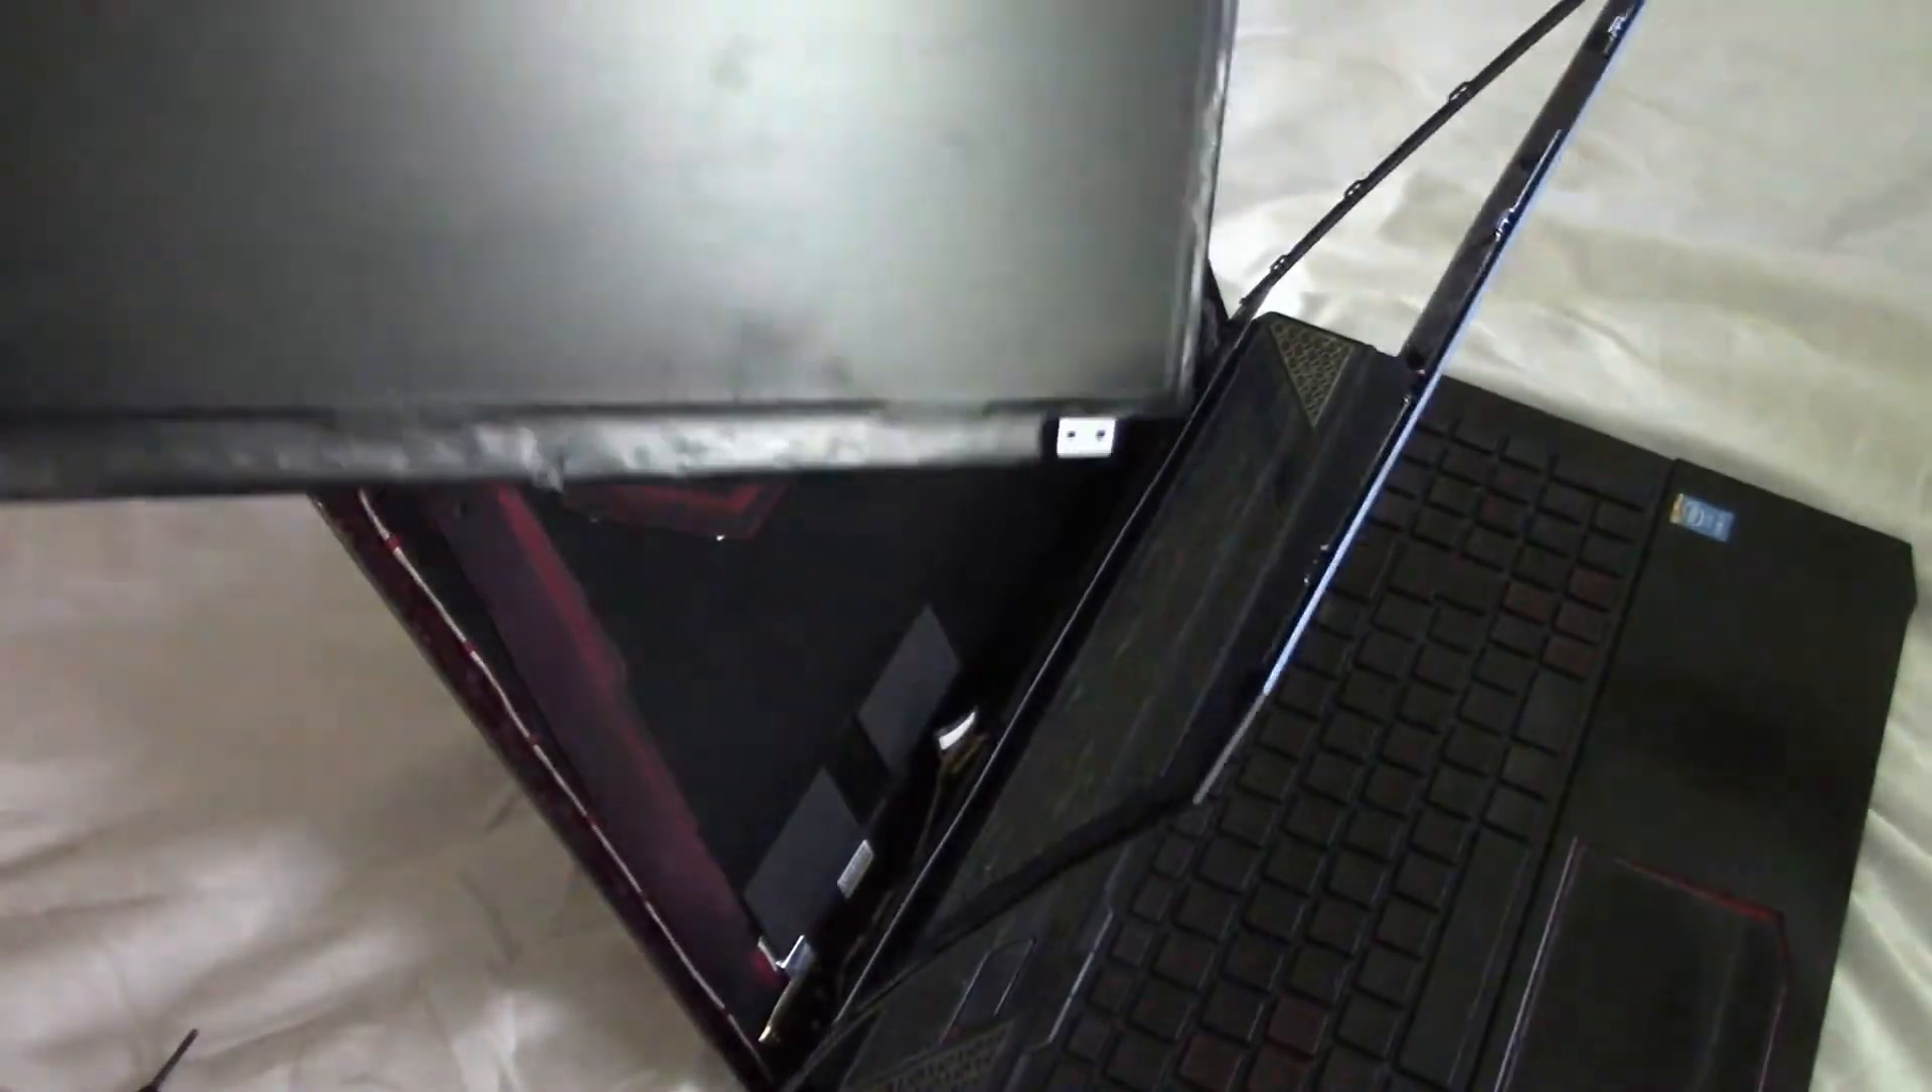And there we go, the old screen is removed.